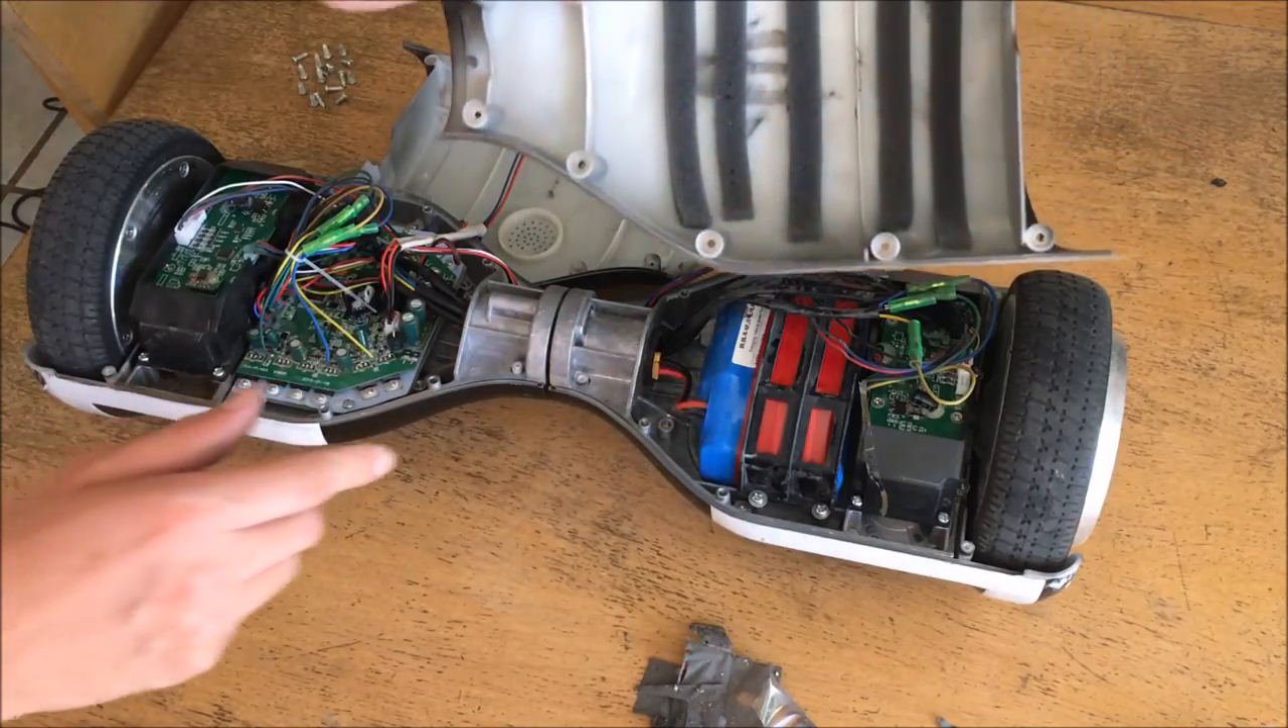I've also placed some foam weather stripping inside the underside of this hoverboard.